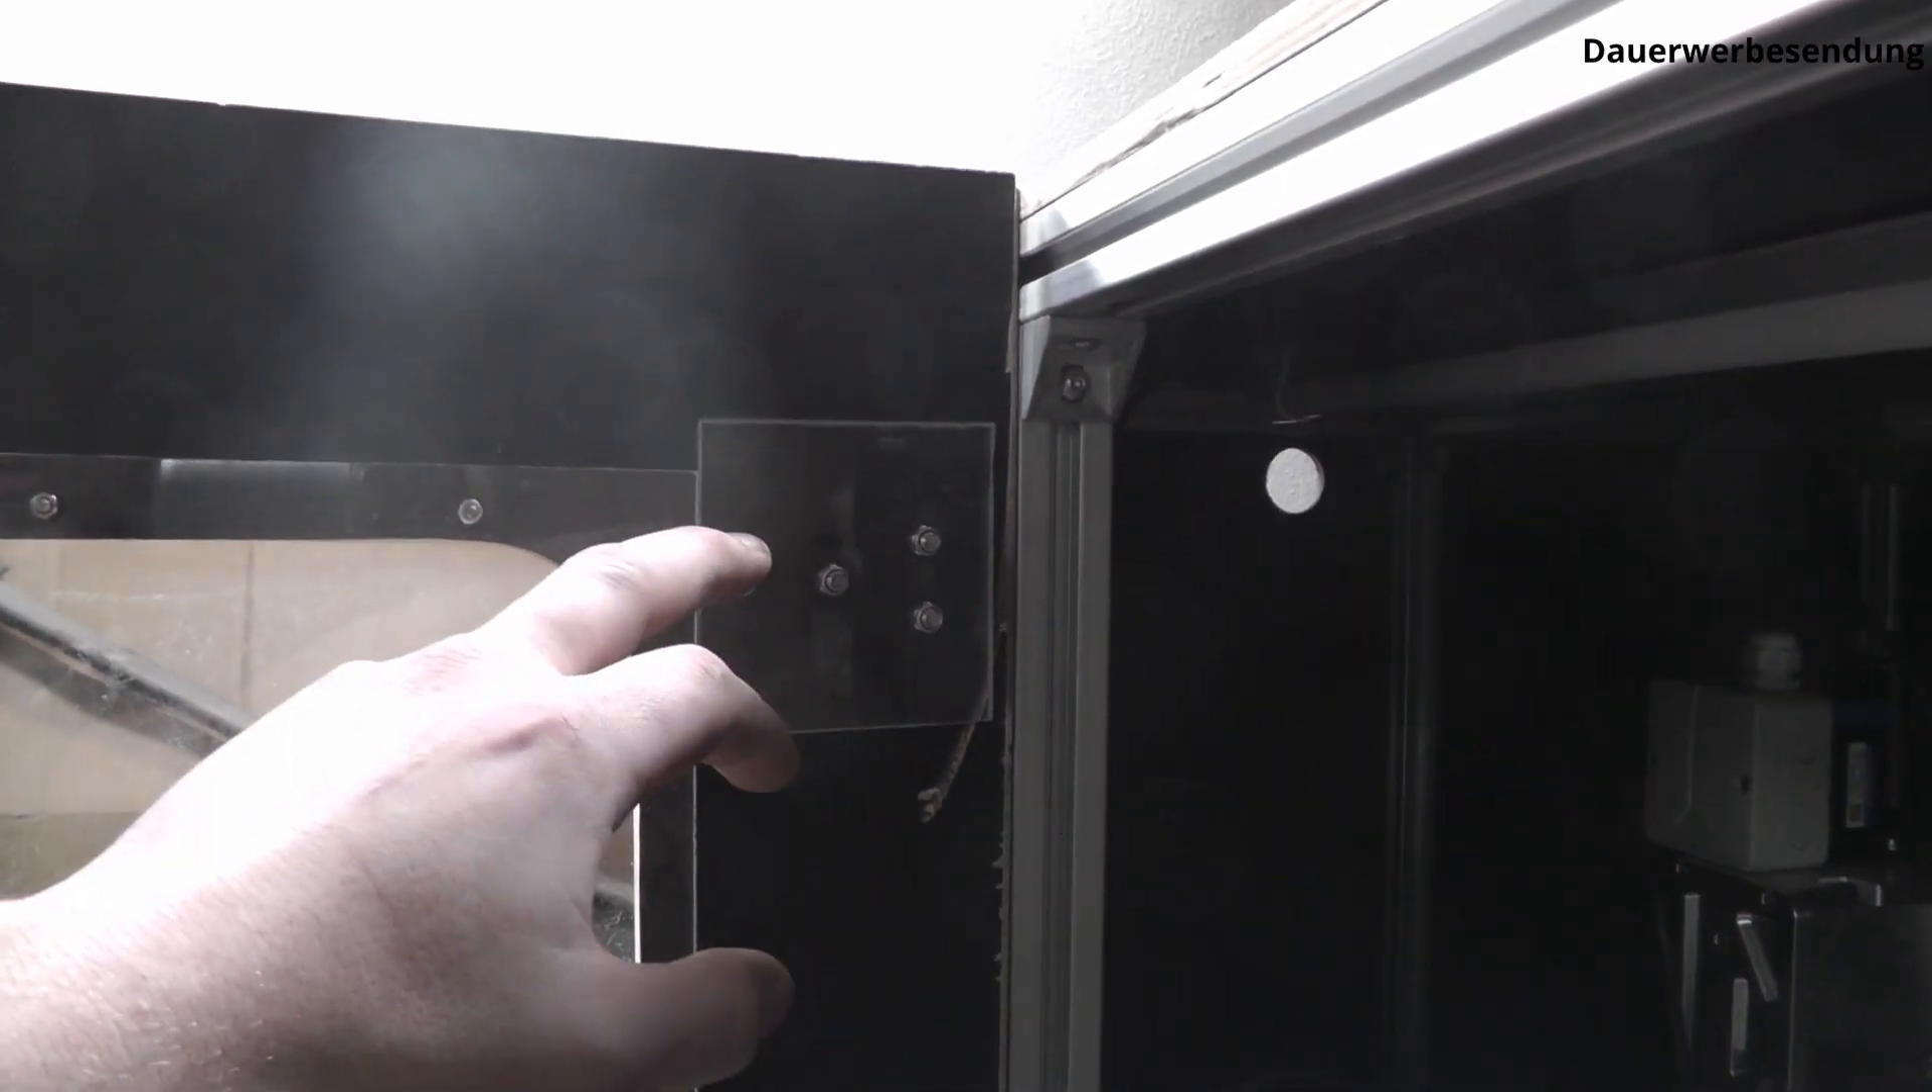Auf den Innenseiten der Türen habe ich an den Scharnieren noch ein Stück Polycarbonat eingesetzt und dort die Schrauben durchgesteckt als Lastverteilung.